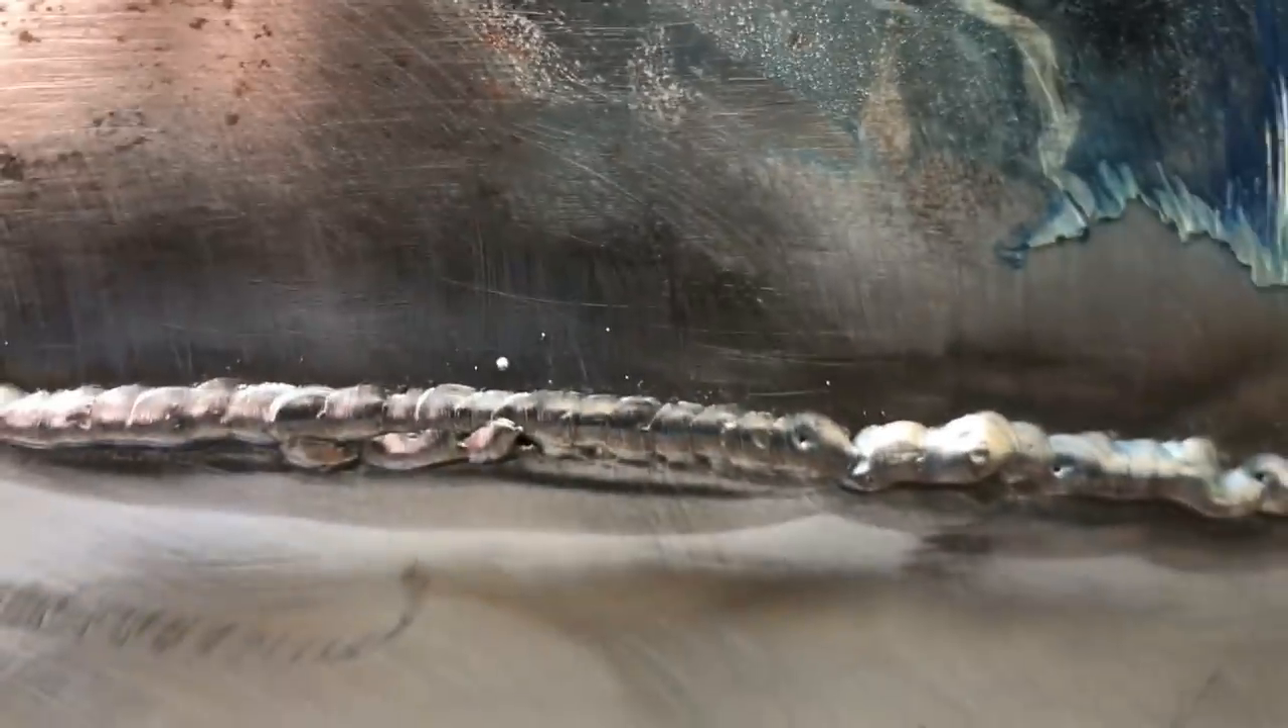Most of the welding is done, I've seamed in along the top.